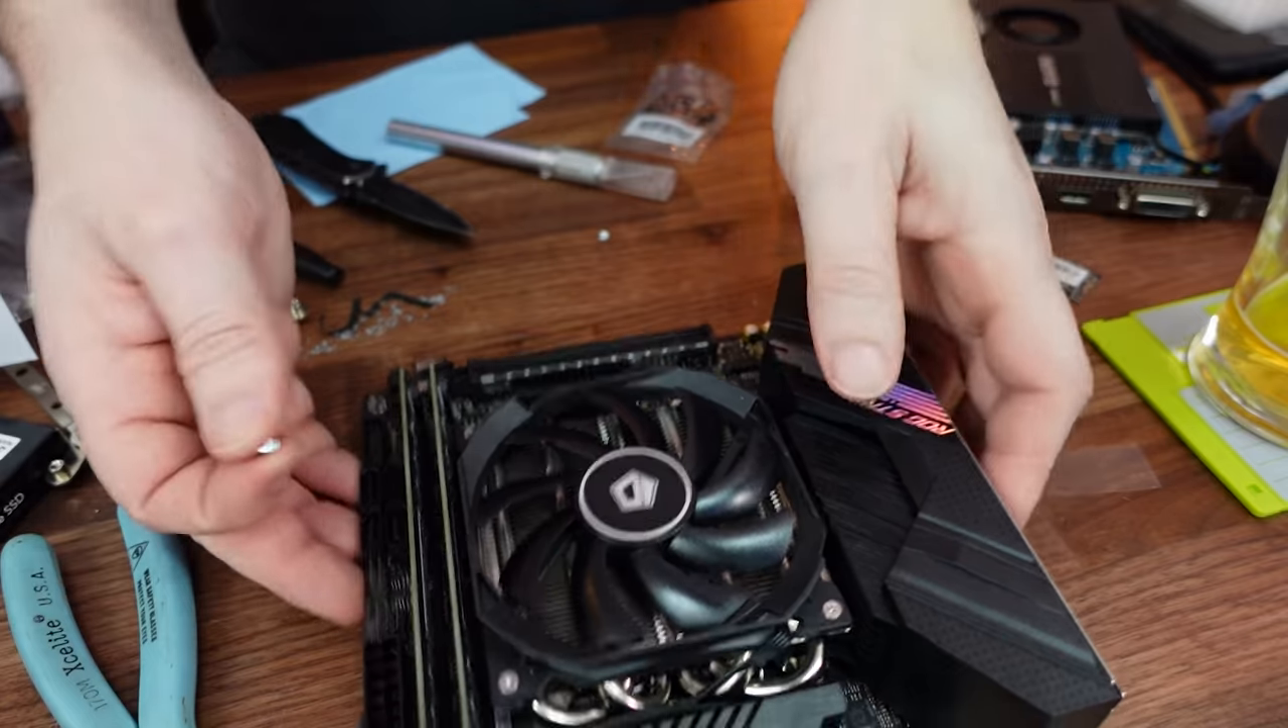That is the most fan that you can fit into this board. Man, that is a tight fit.